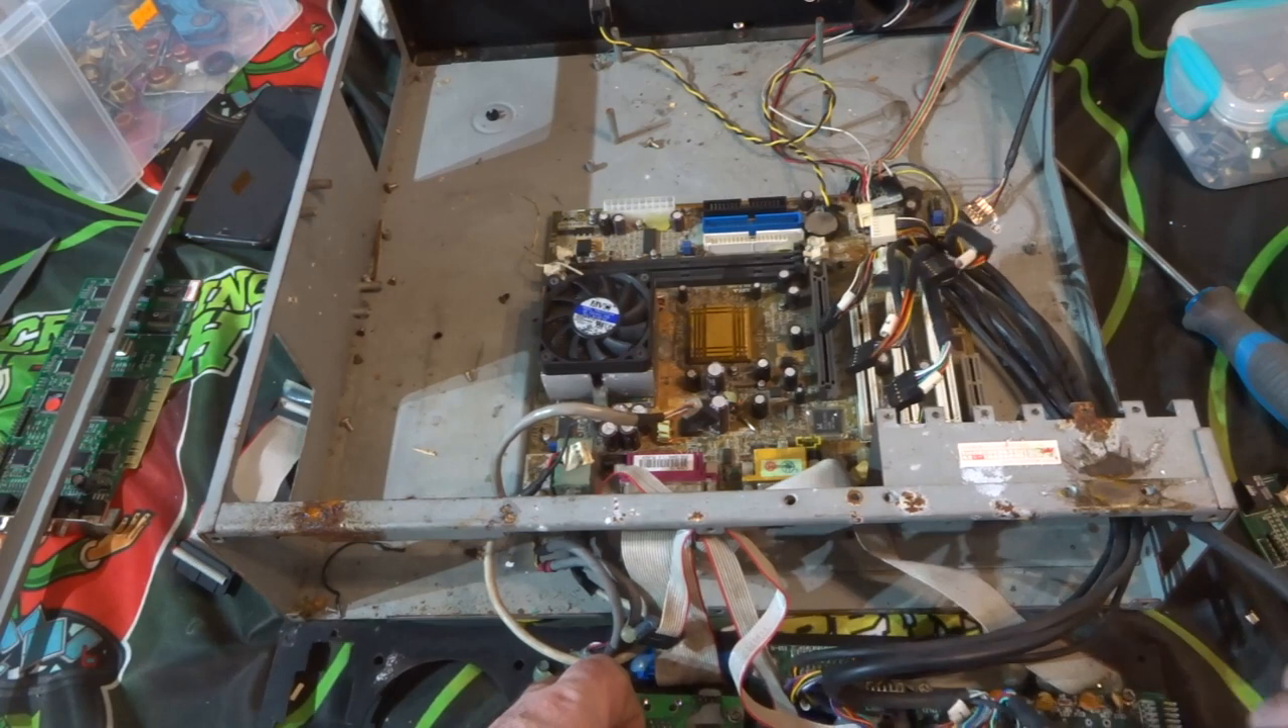So again we can see a lot of cables in here that need to be disconnected so we'll try and do that if we can but again they have some of them are screwed in.